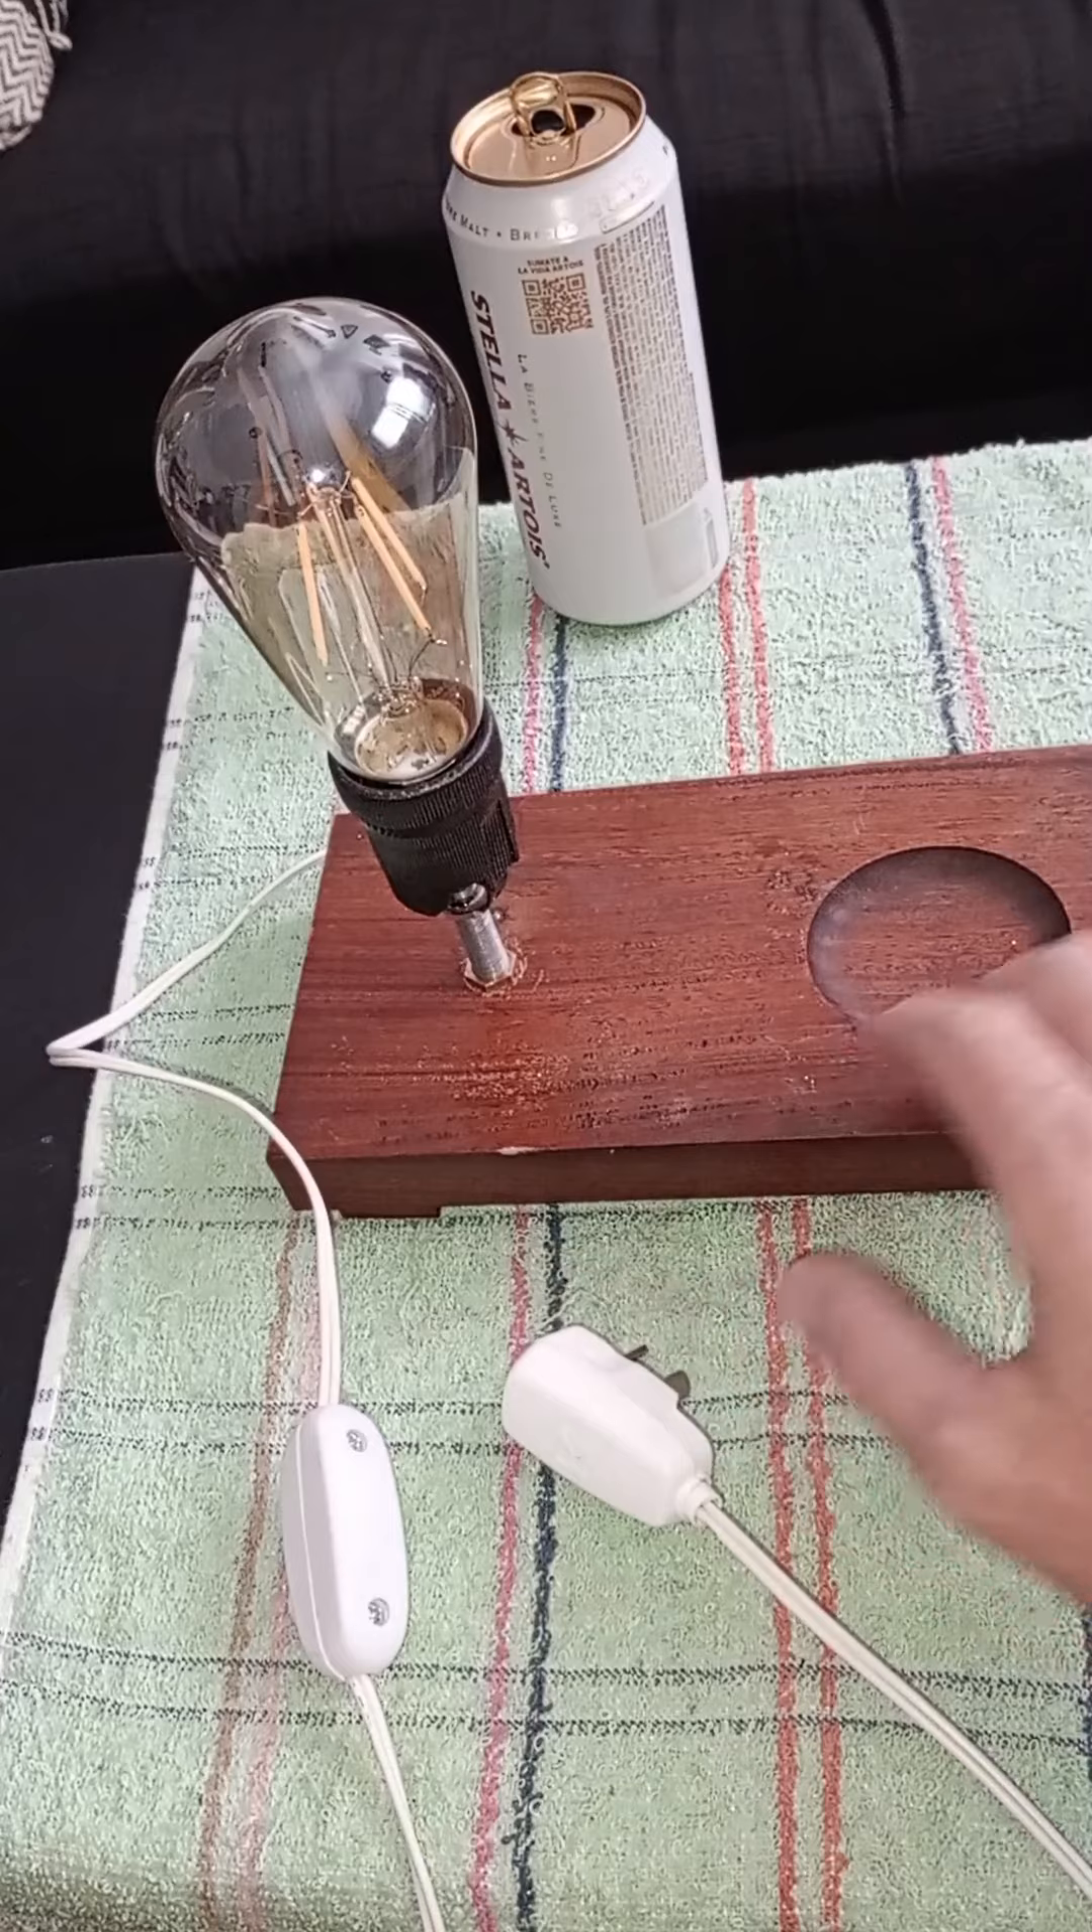Tenemos armado el portafoco. El foco ya lo tenemos puesto.